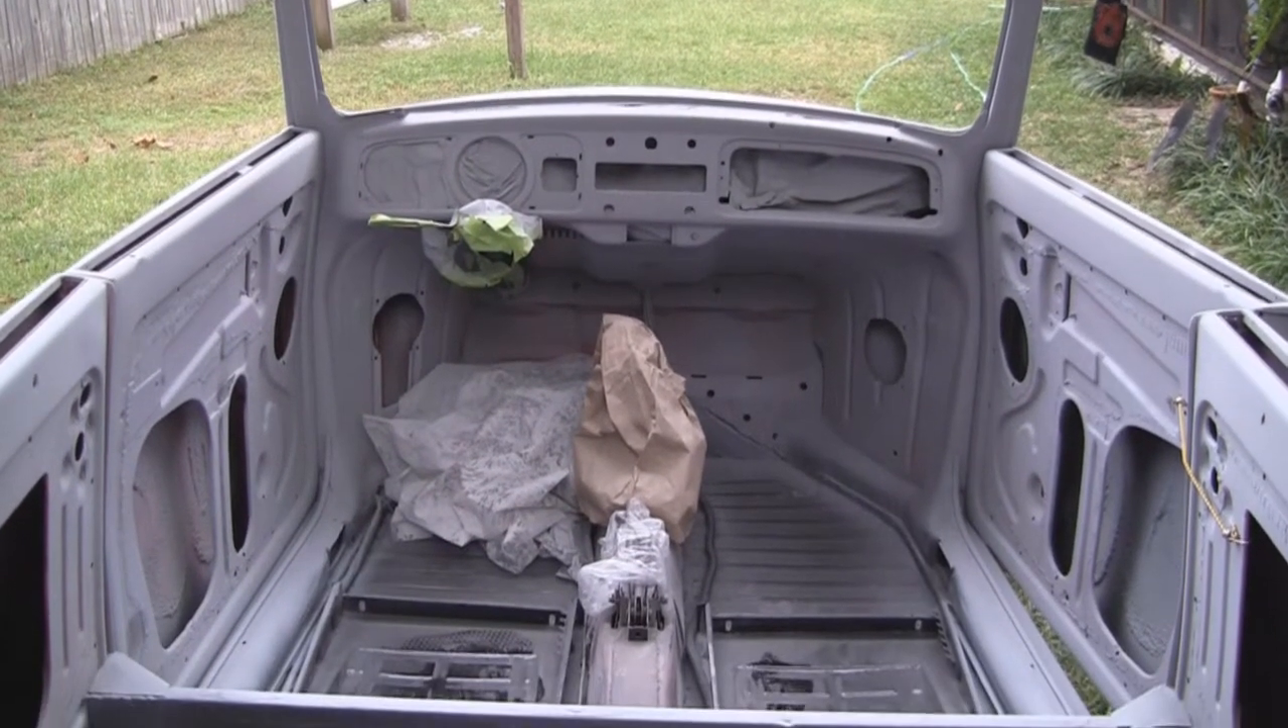About everything I can take off is off, including the steering wheel.